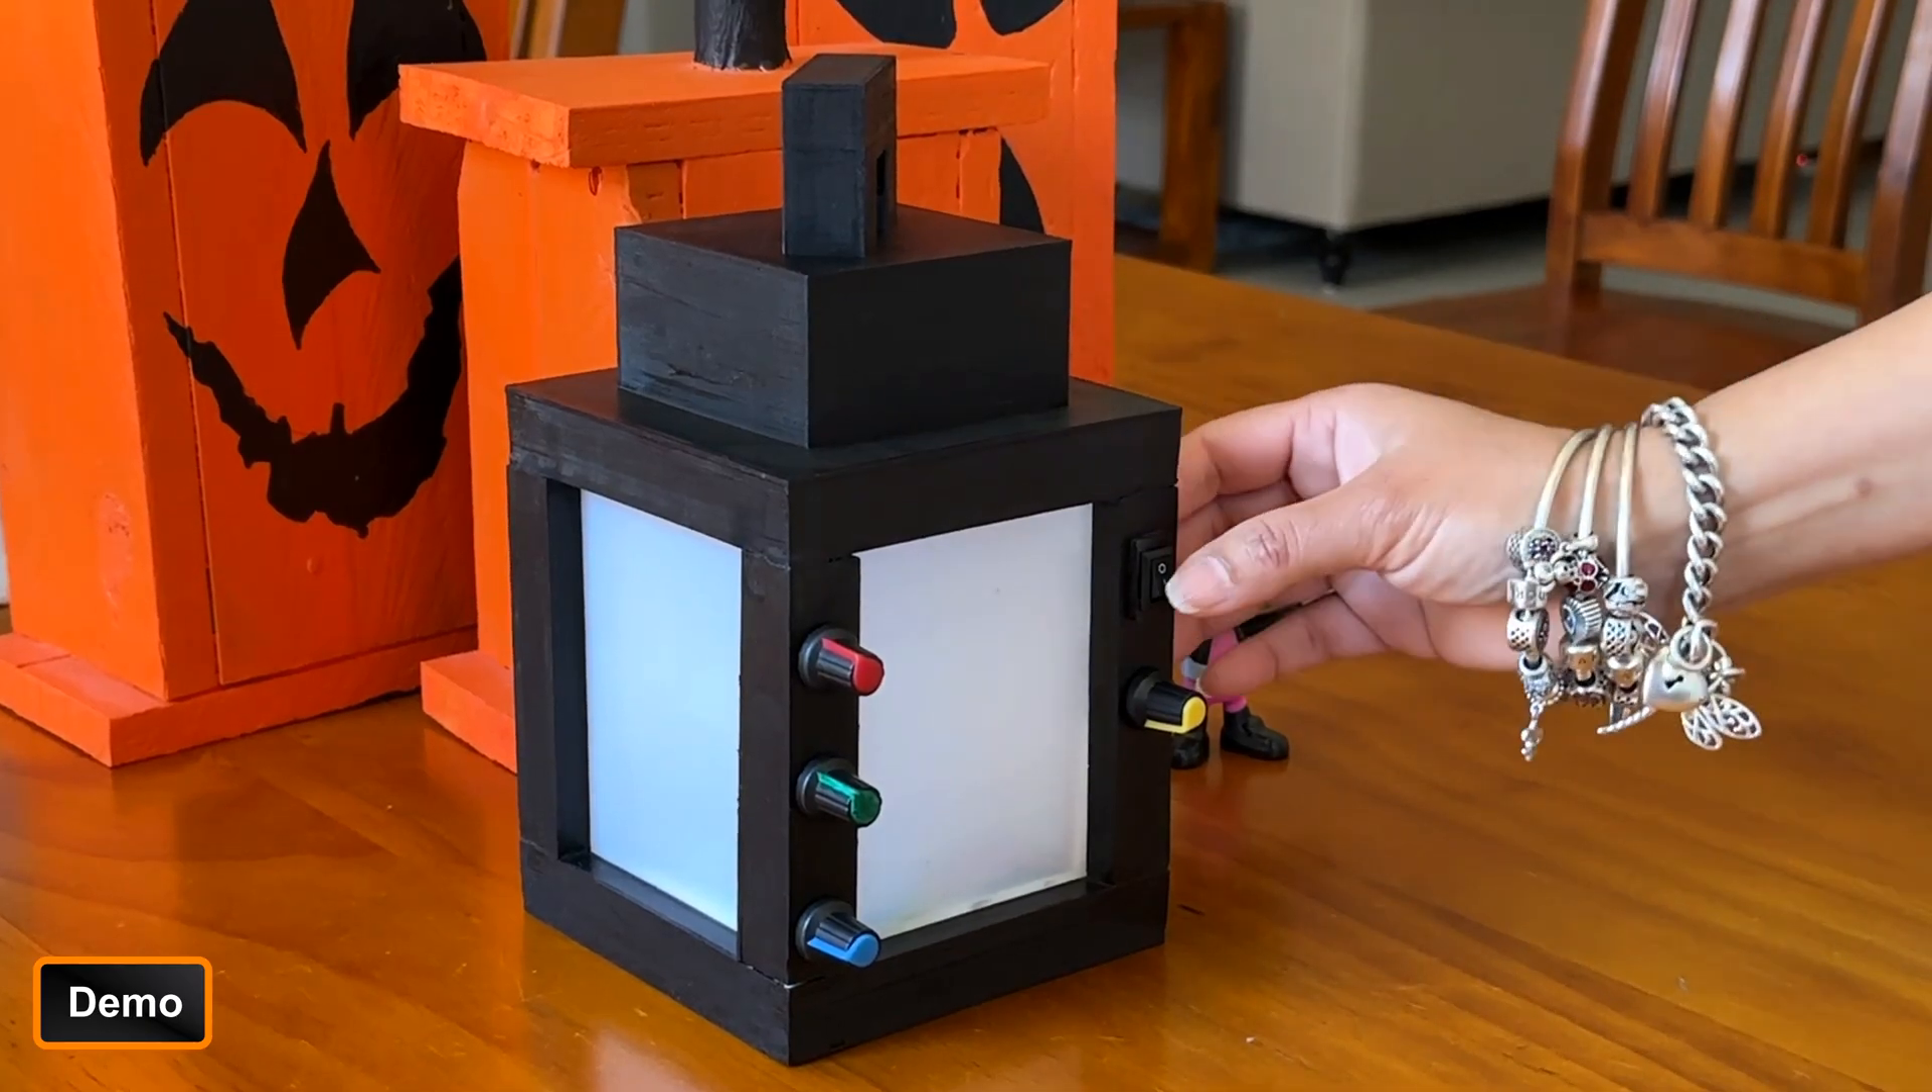After the paint dried, I inserted the Perspex panels and superglued the top into place to complete the build.